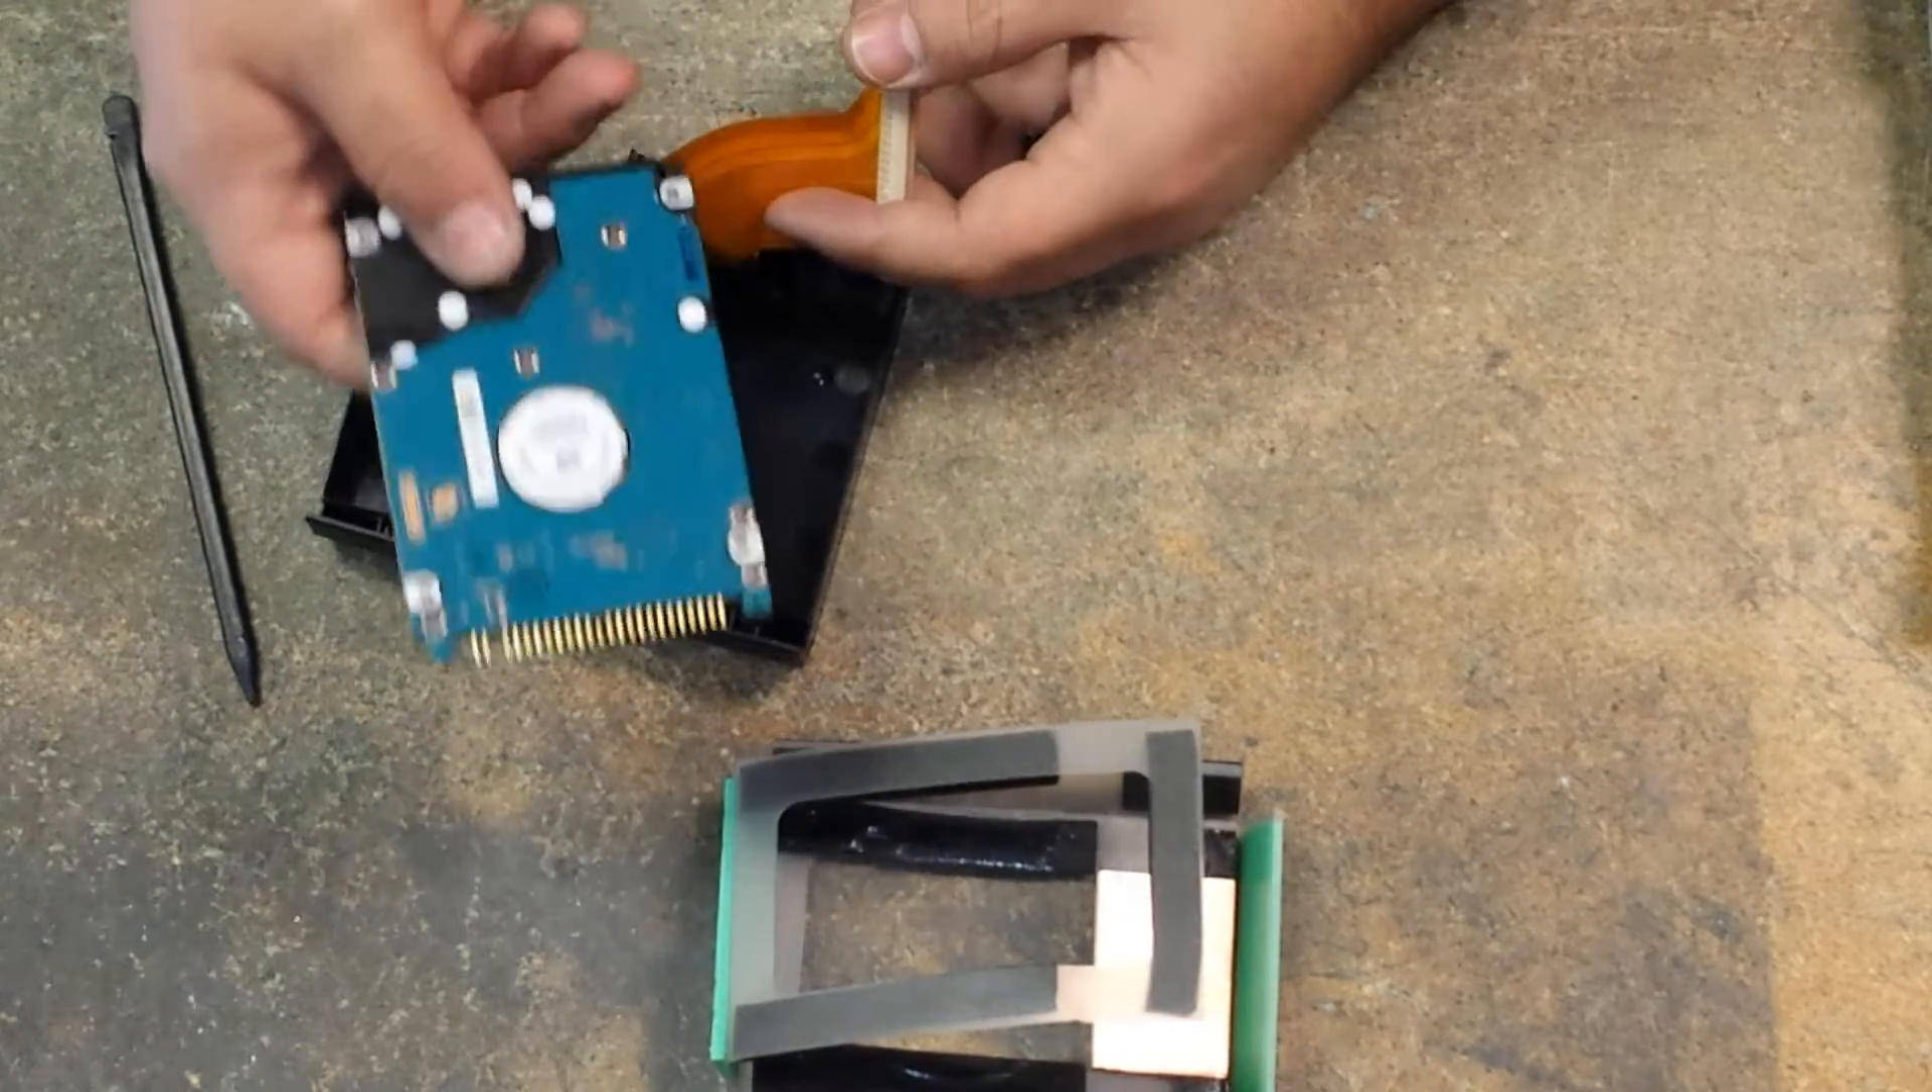At this point, you've successfully removed your IDE hard drive.